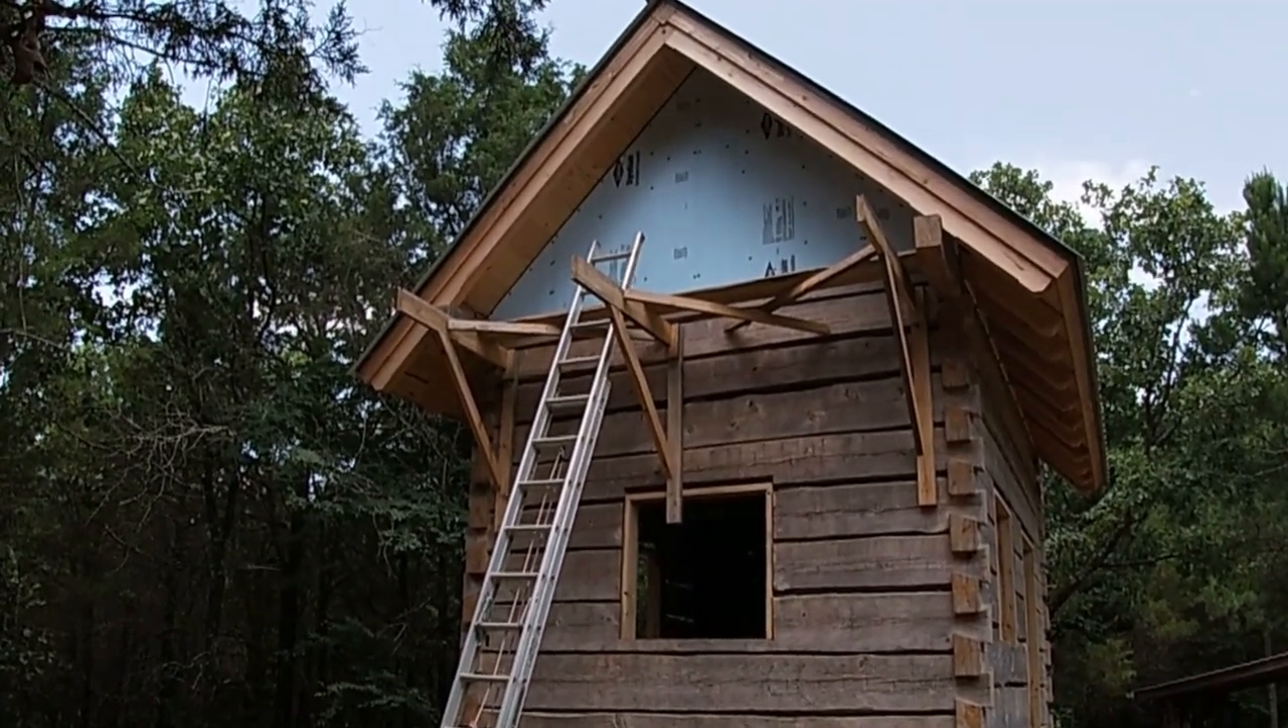Well I was able to get that insulation board on before the sun came over on this side.